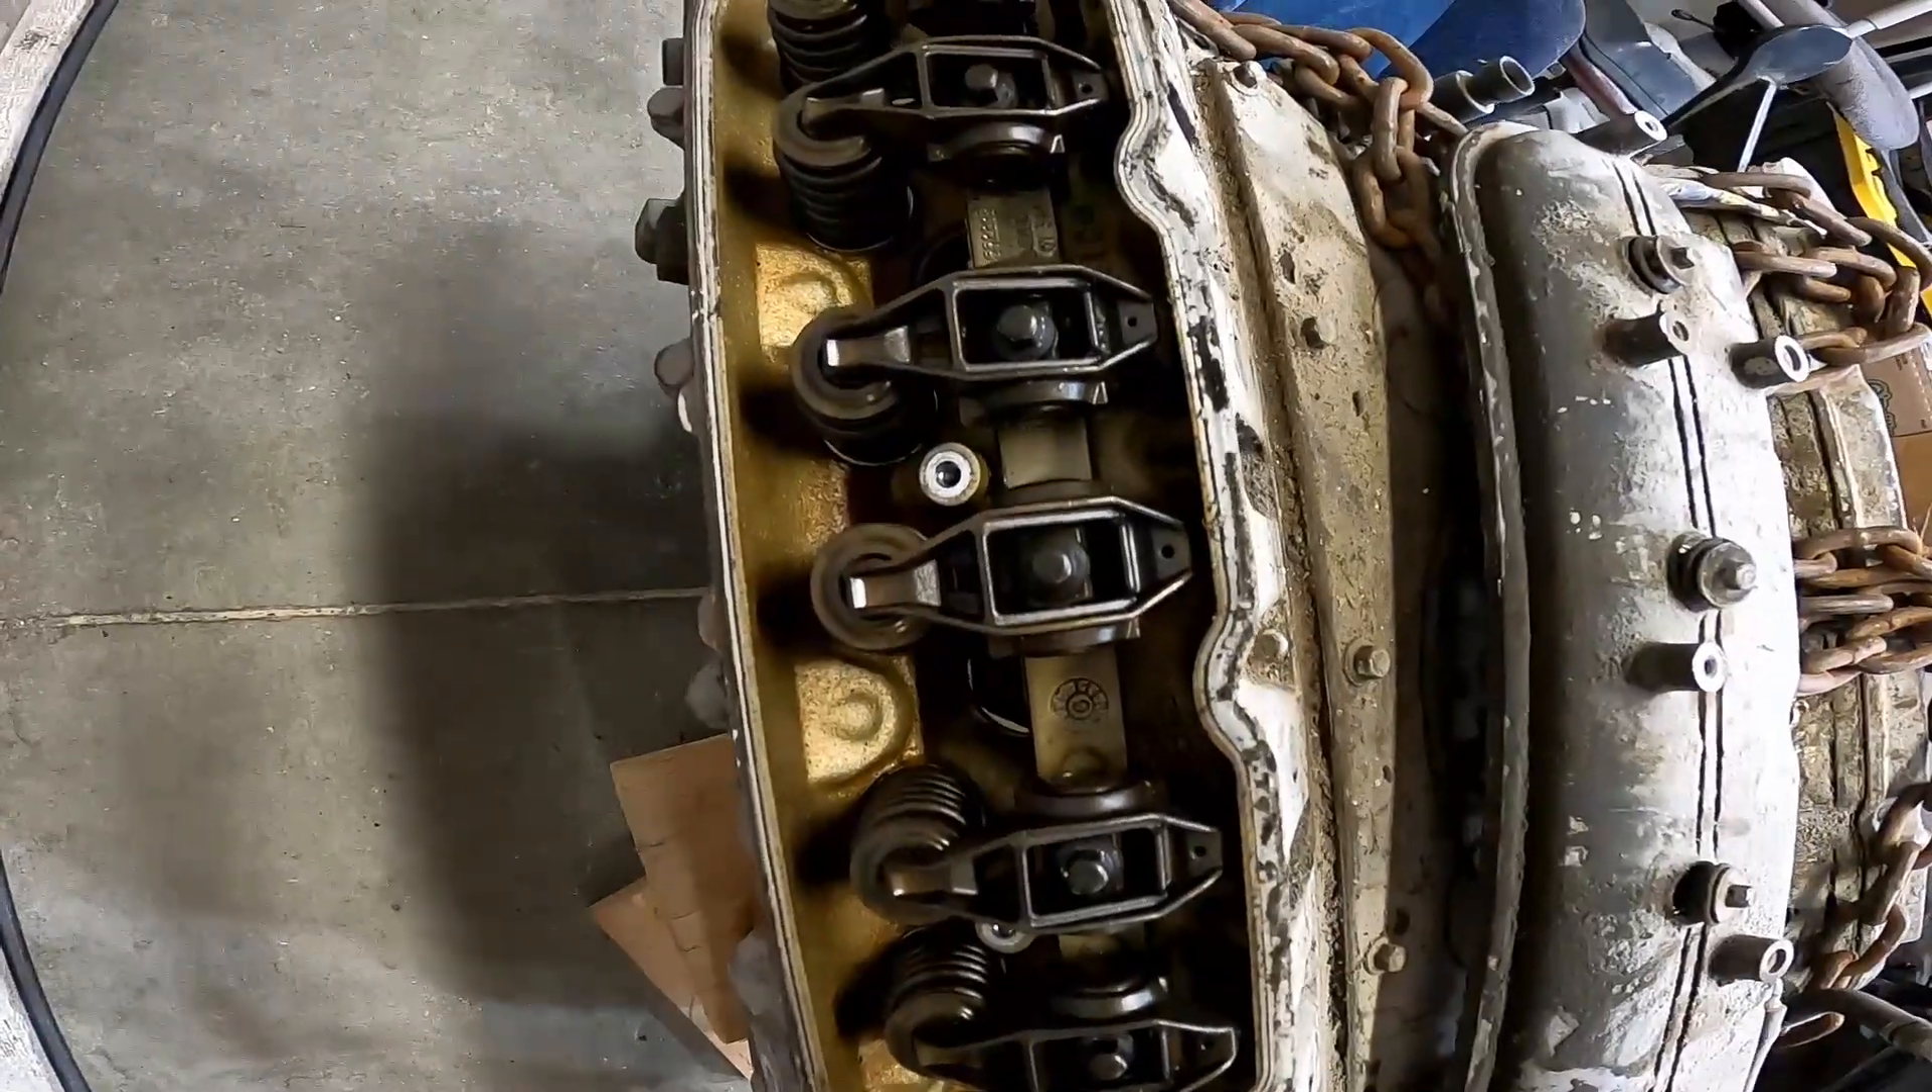All right, guys, we've got the valve cover pulled off.